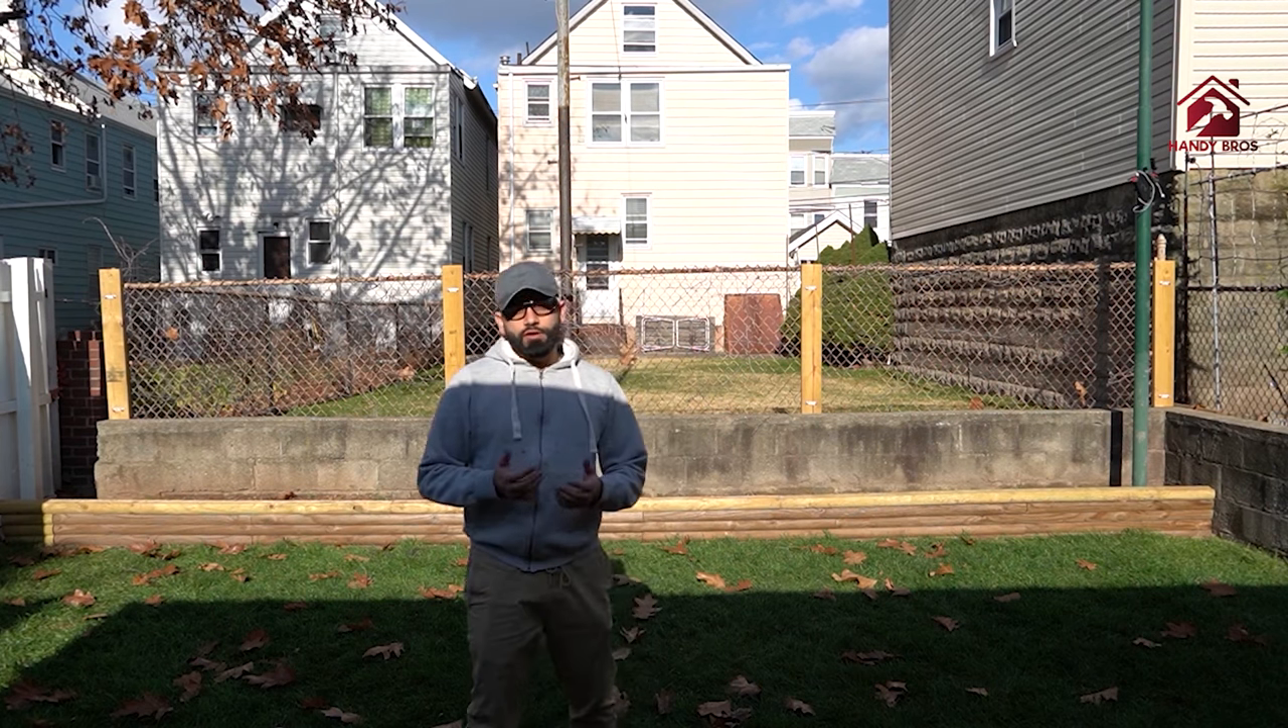All right guys we have the posts in place now as you can see.